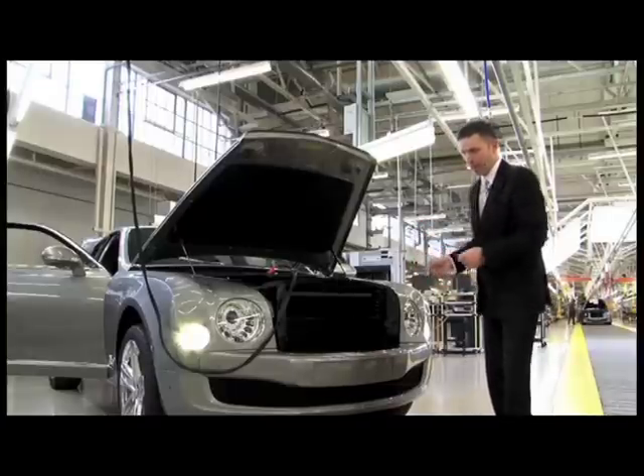You can see we're now just awaiting the radiator shell assembly to go on.